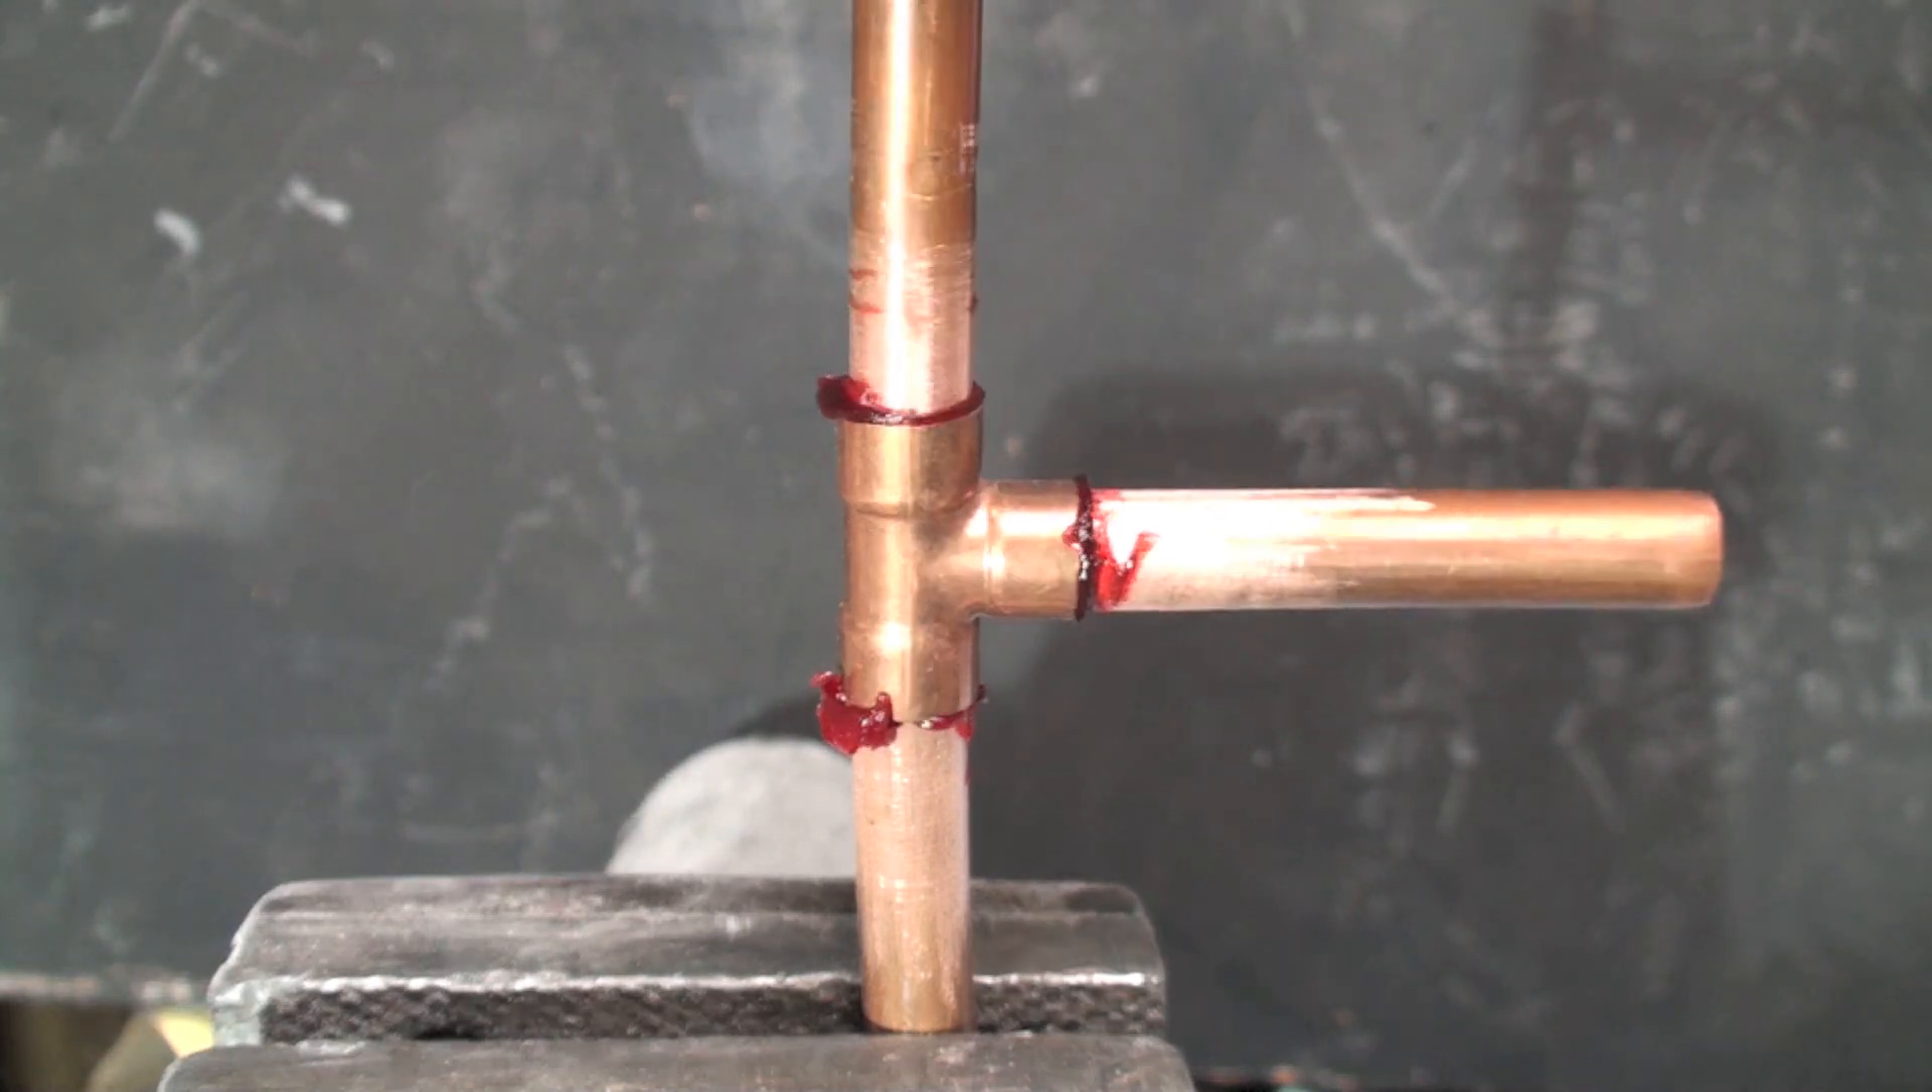Okay here's my fitting it's a T so I got three pipes in it.